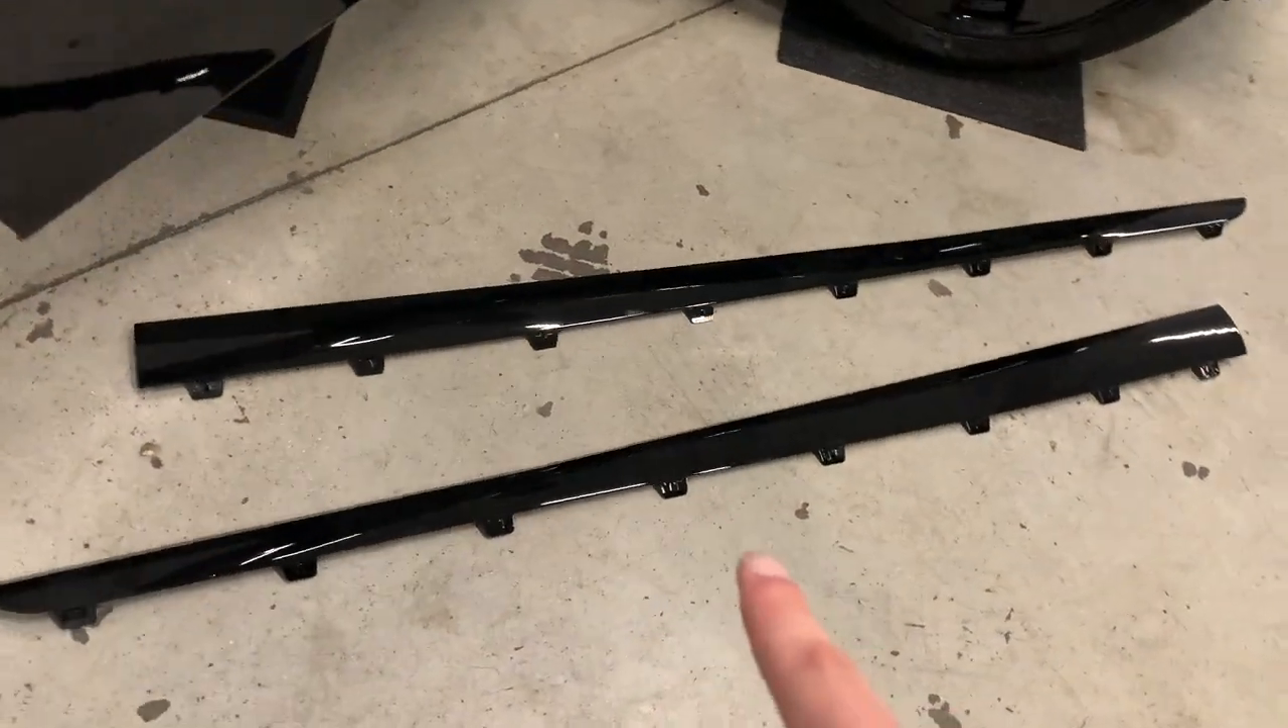So all that's left now is to put on these black strakes, which came up really nice.